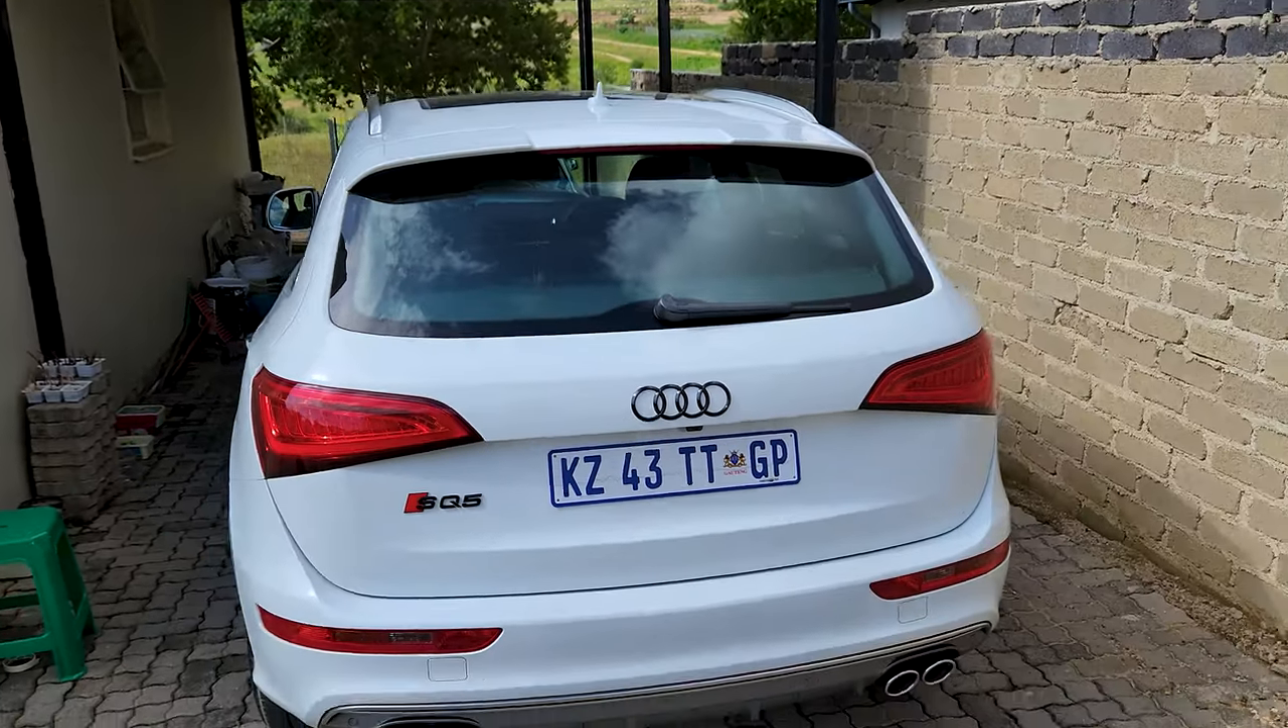And that was that, so the SQ5 badge is also on, so all the badges have now been placed on the car, got our ring there and then we have the SQ5.